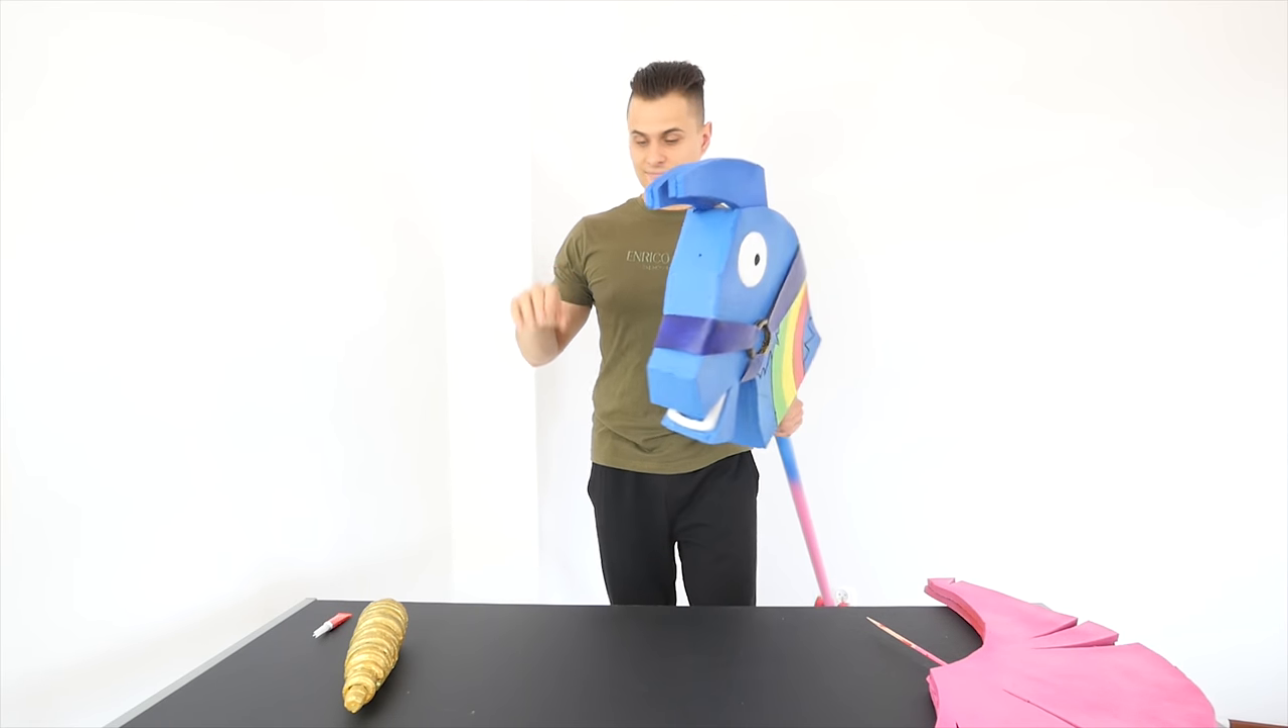Teraz została nam do zamontowania grzywa.